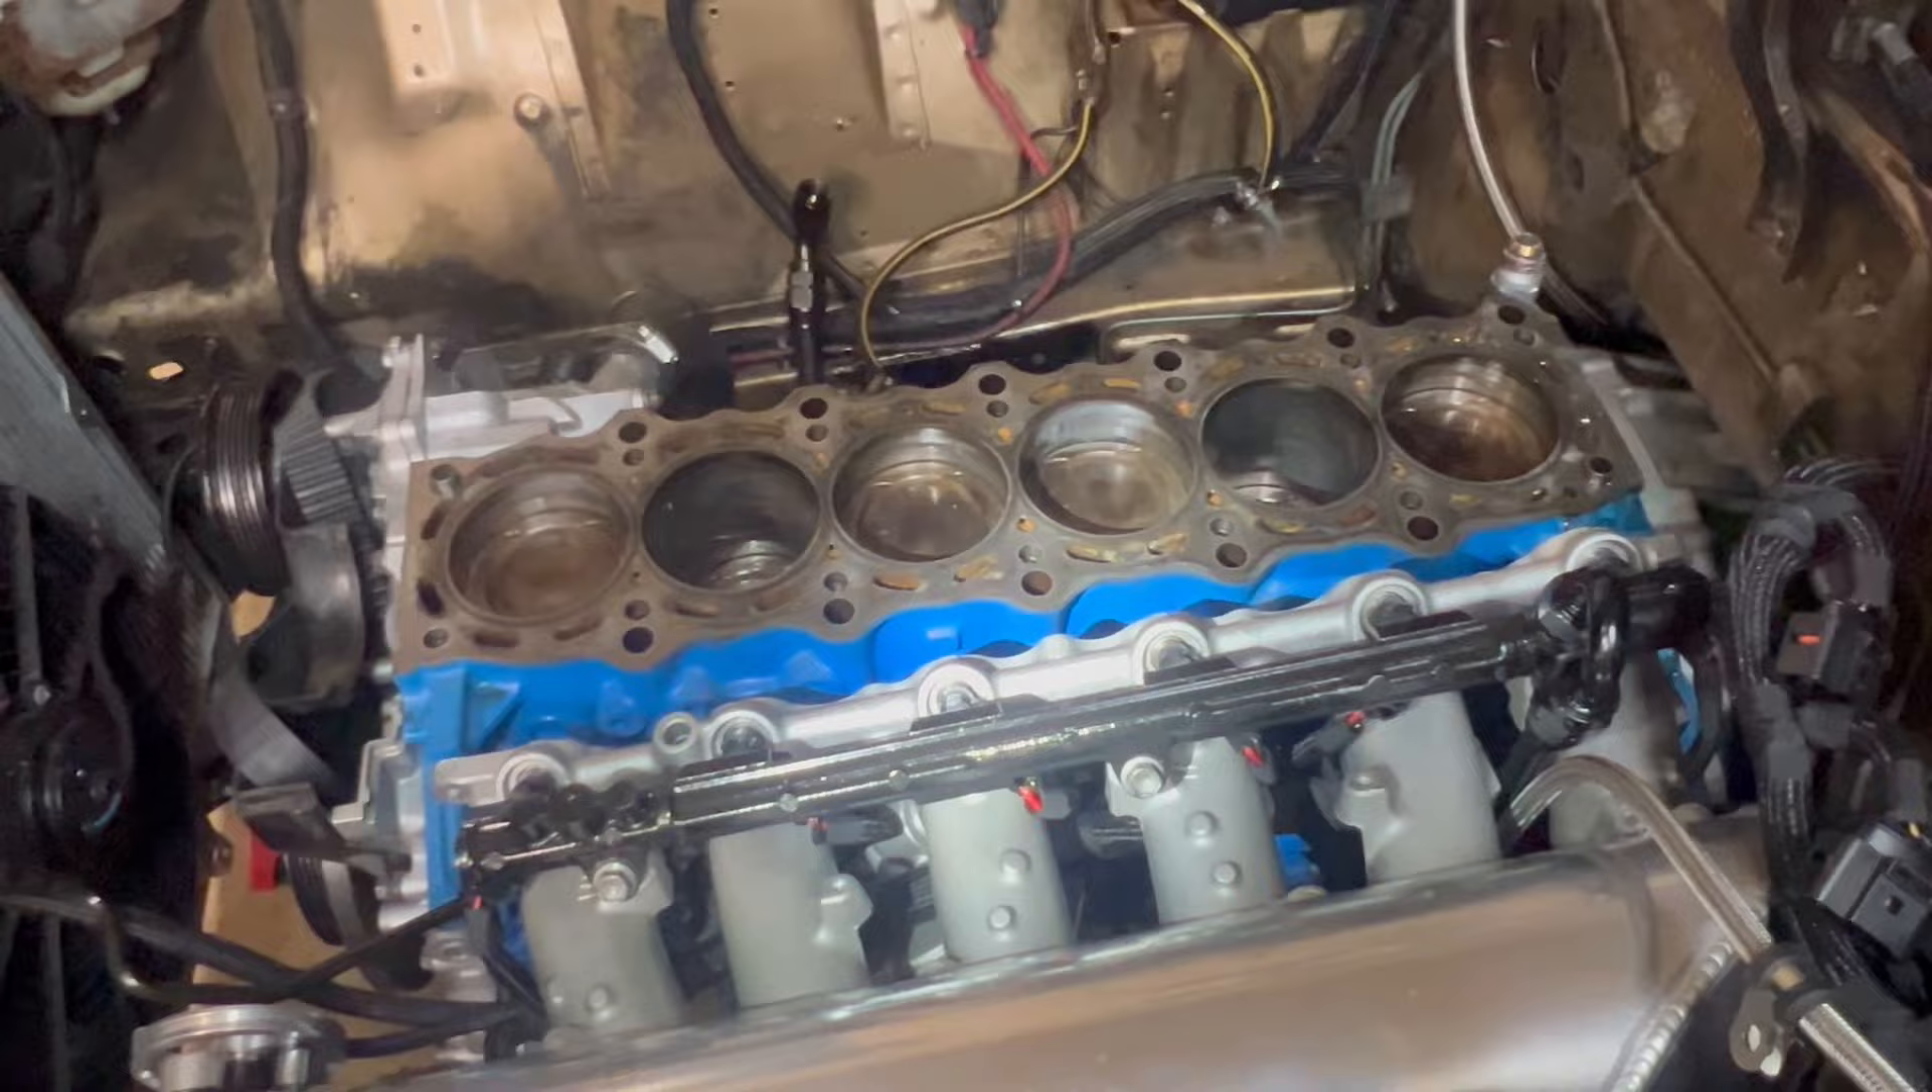But anyway, I got to get the pistons out of here to see the extent of the damage to the block.